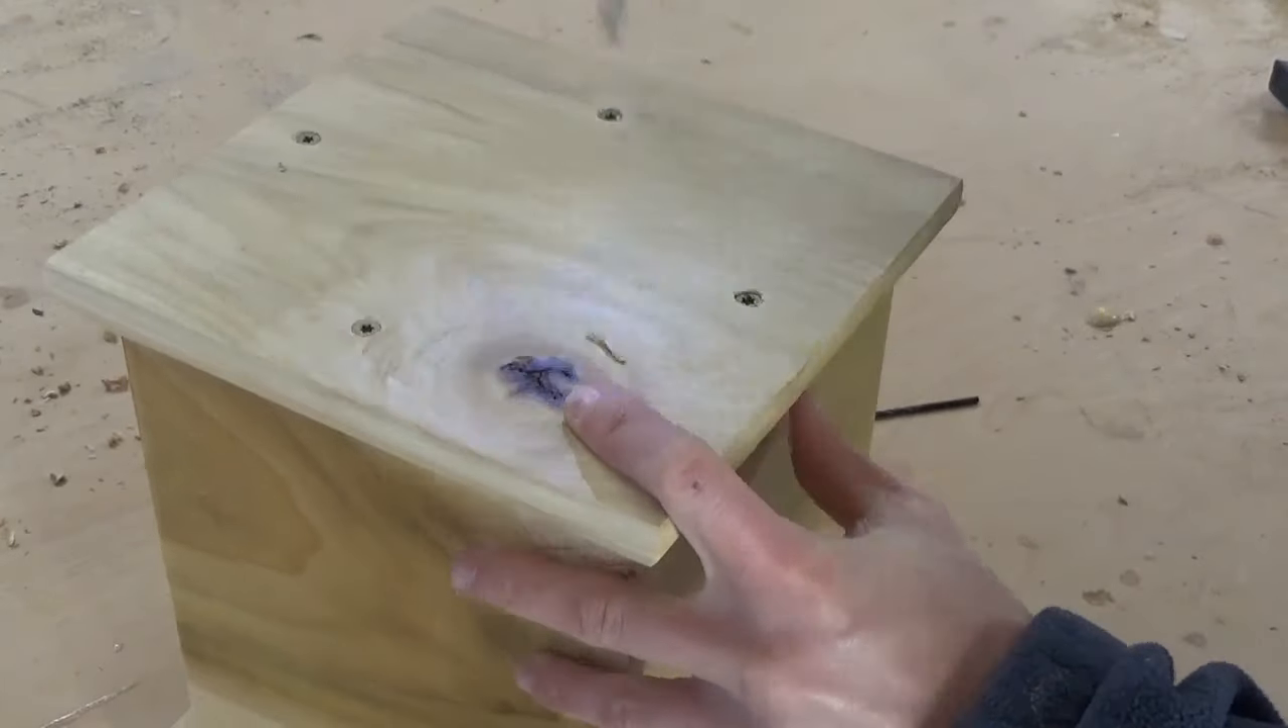Then I attached the bottom with four two inch wood screws through these holes.